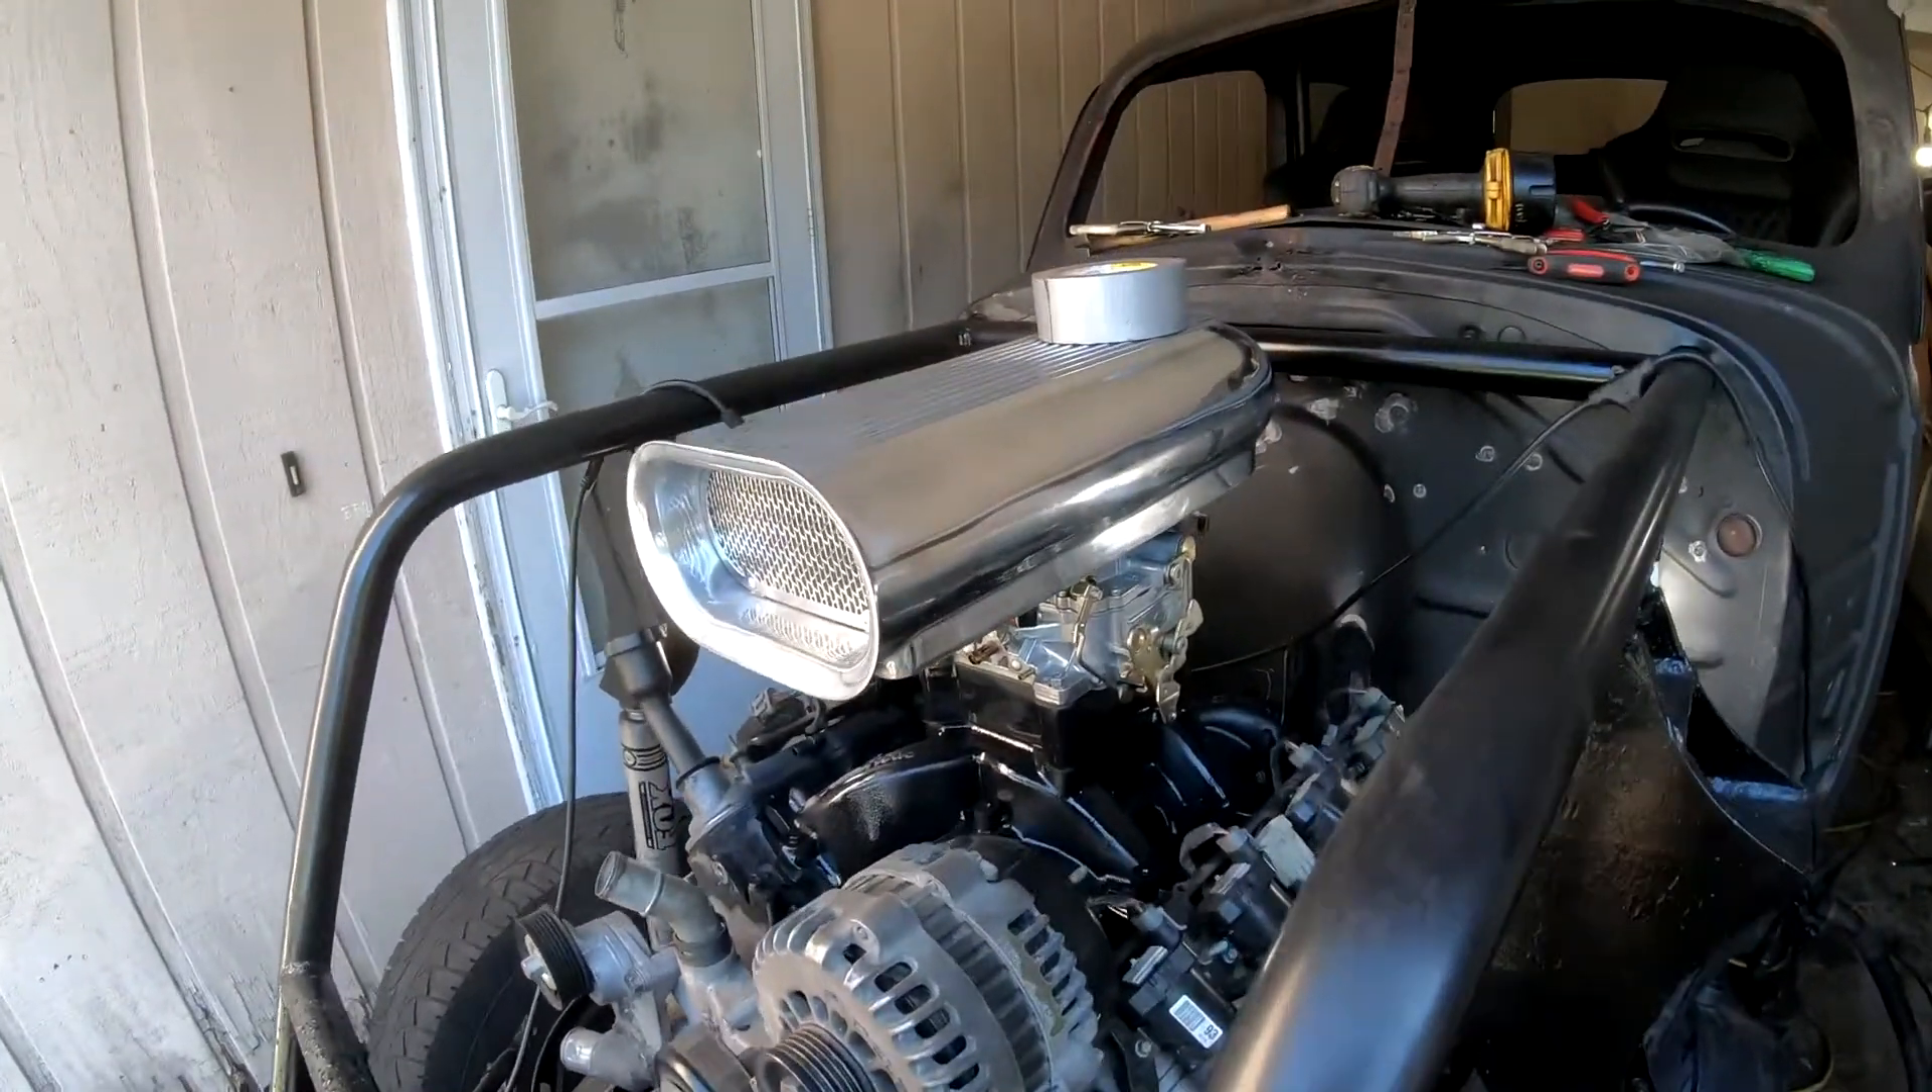Carburetor is on. Big ass air scoops on.